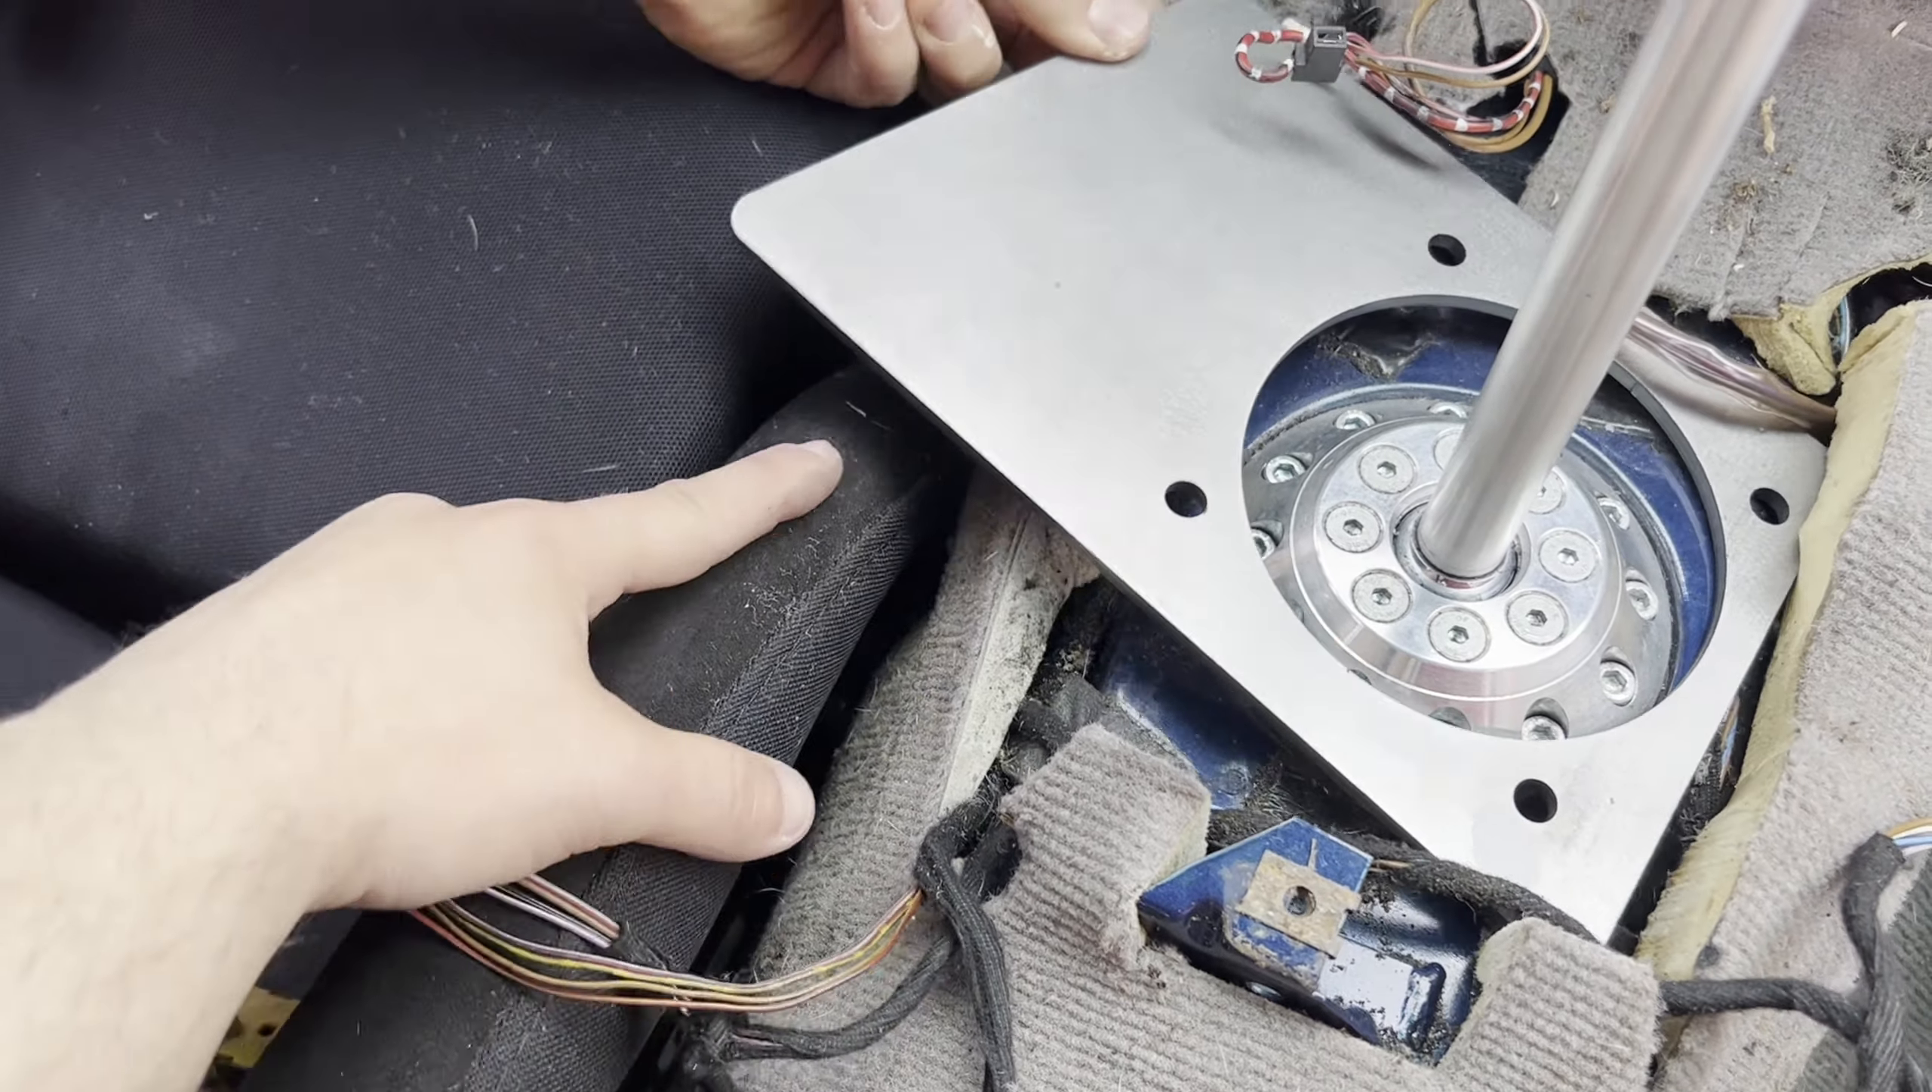So after trimming back some carpet, we're running into our next issue which is this bracket is running into the side of the seat.